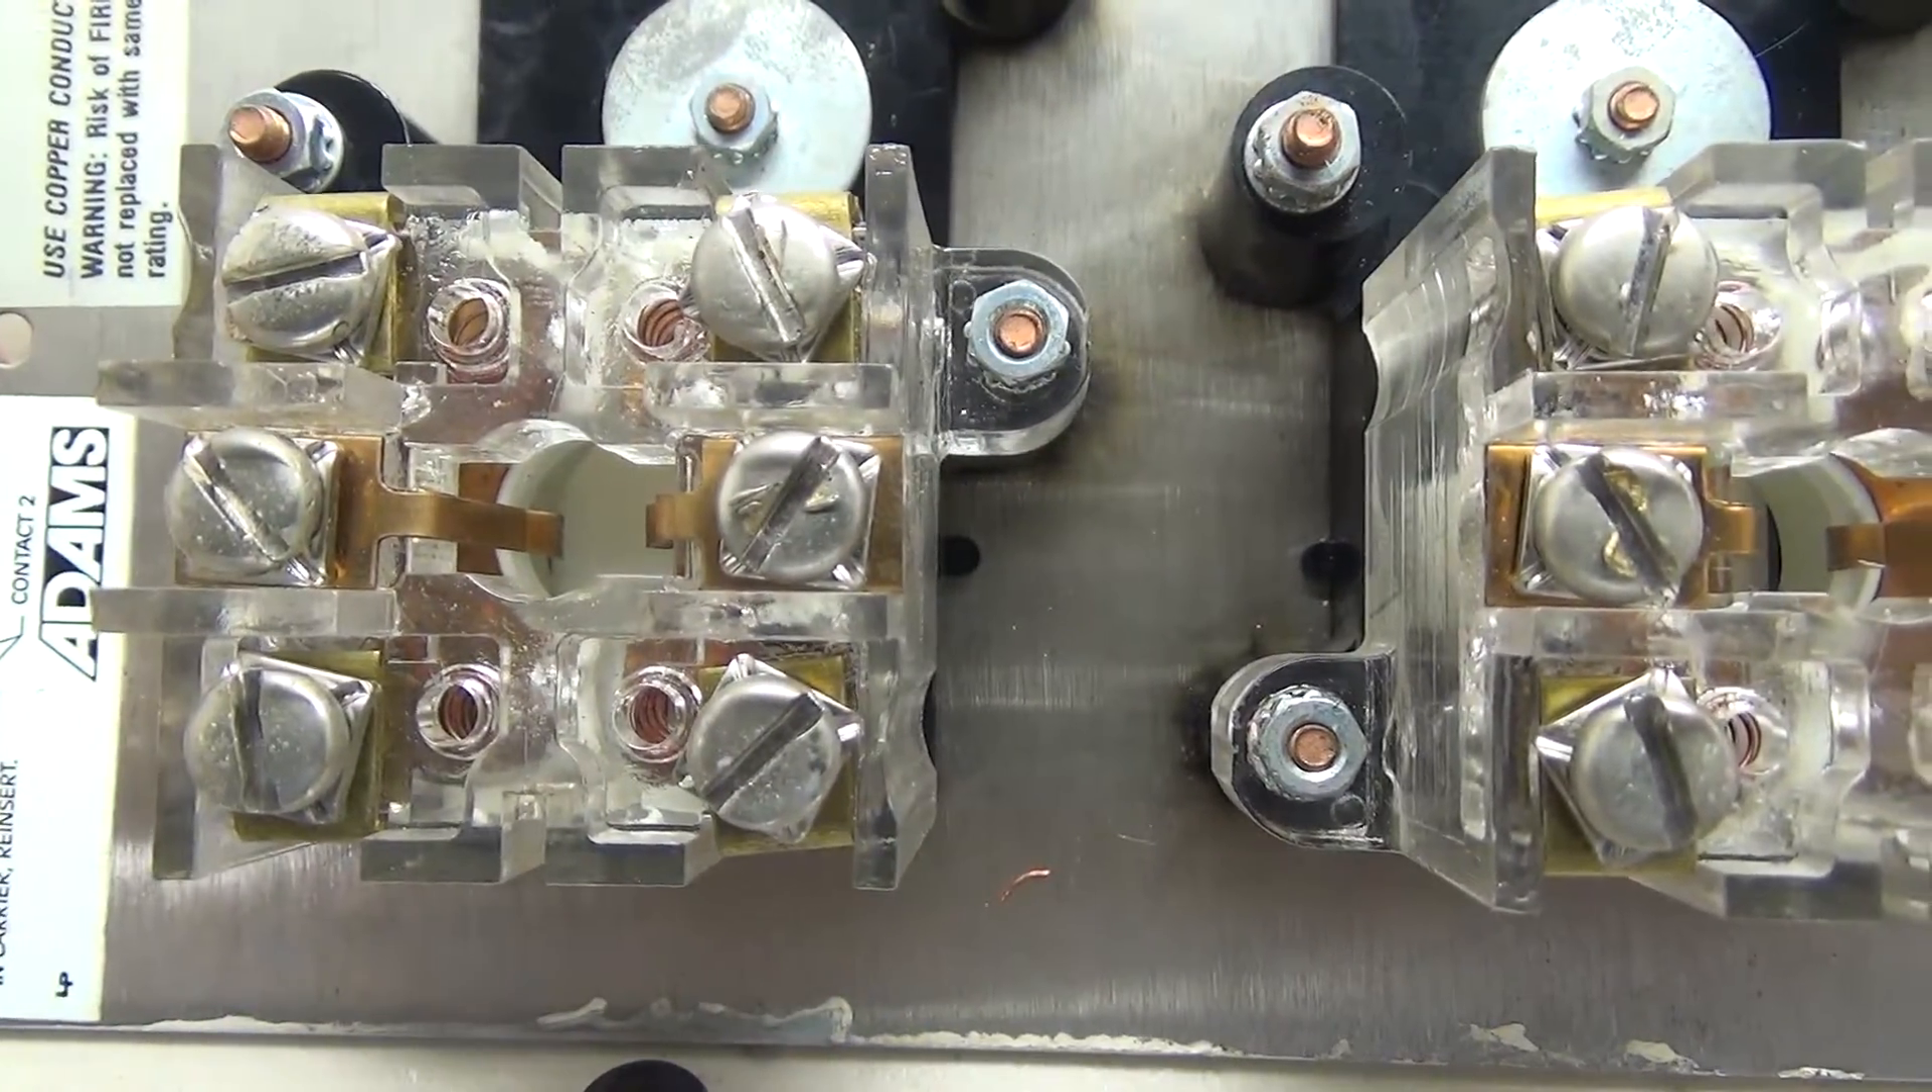Okay, so we've removed all the wires out of the buttons.